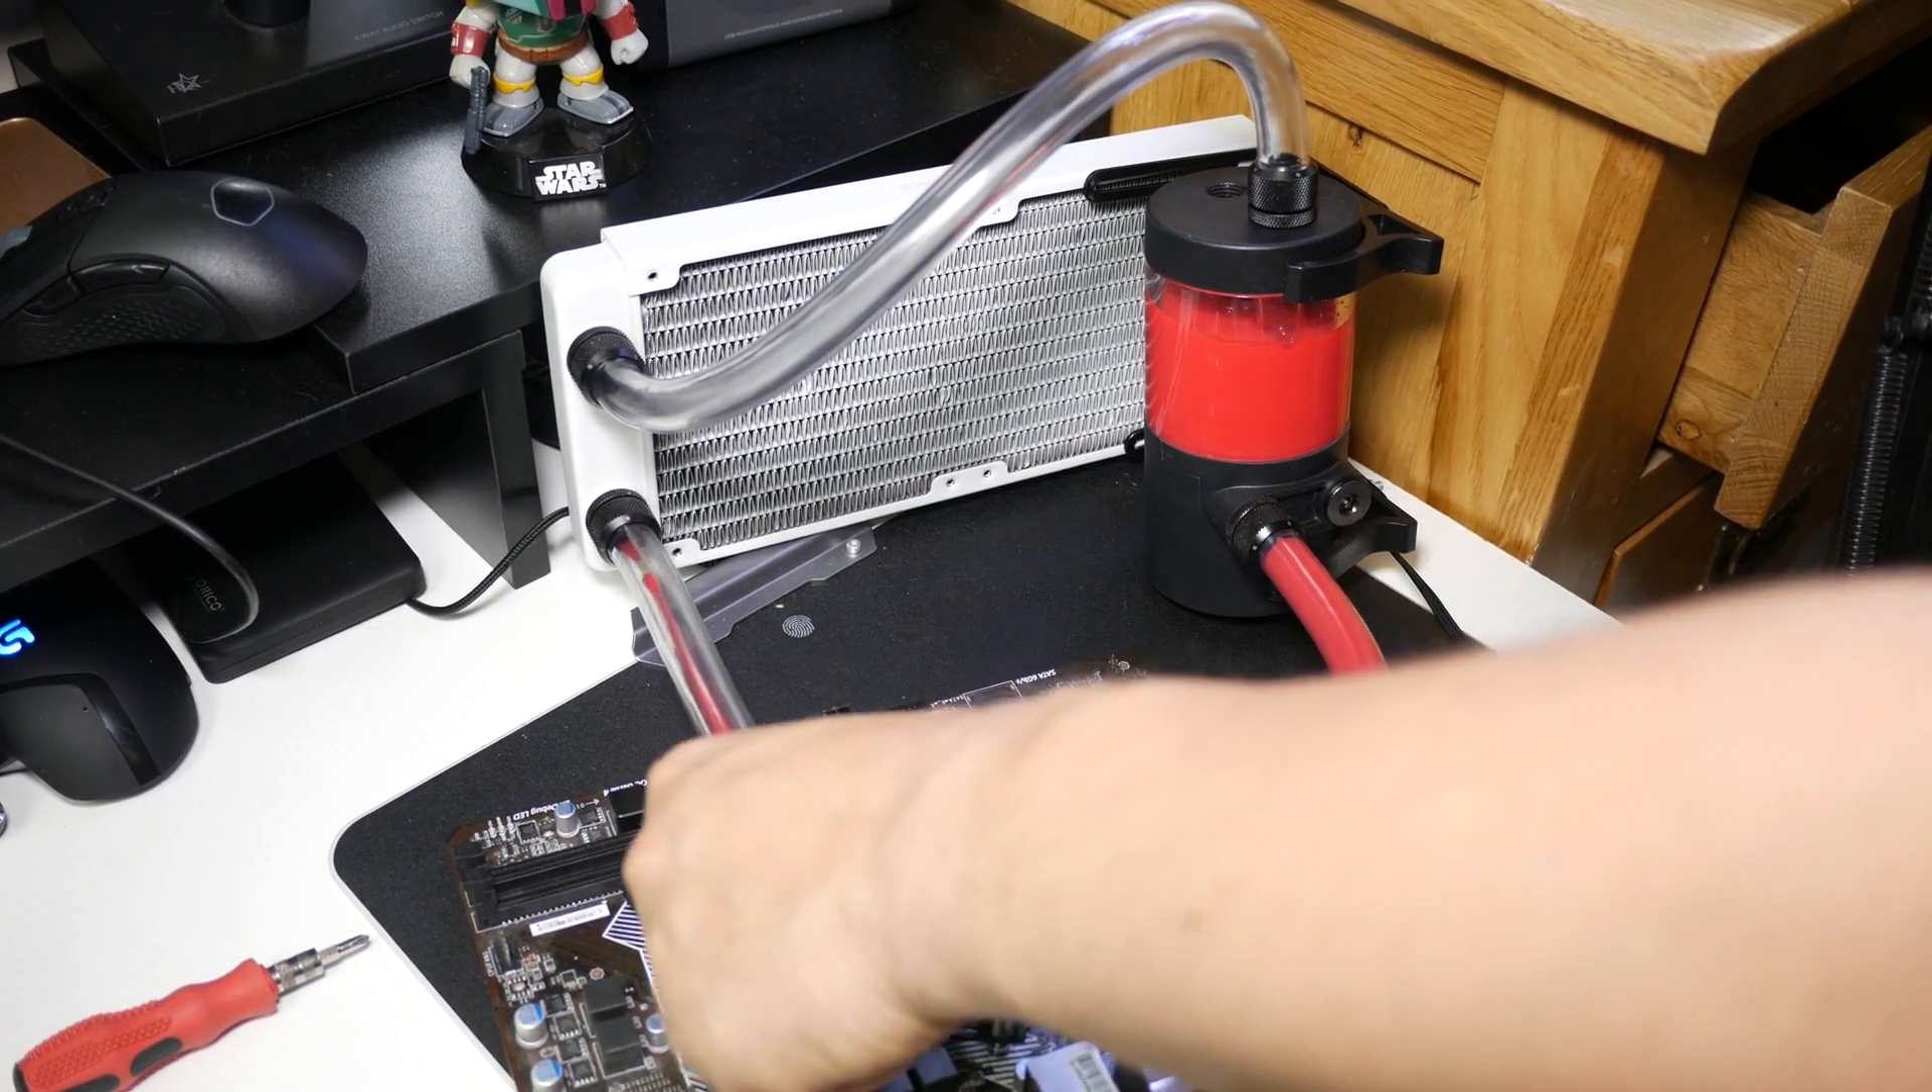So as you might have seen there, I have hooked the reservoir onto the radiator.